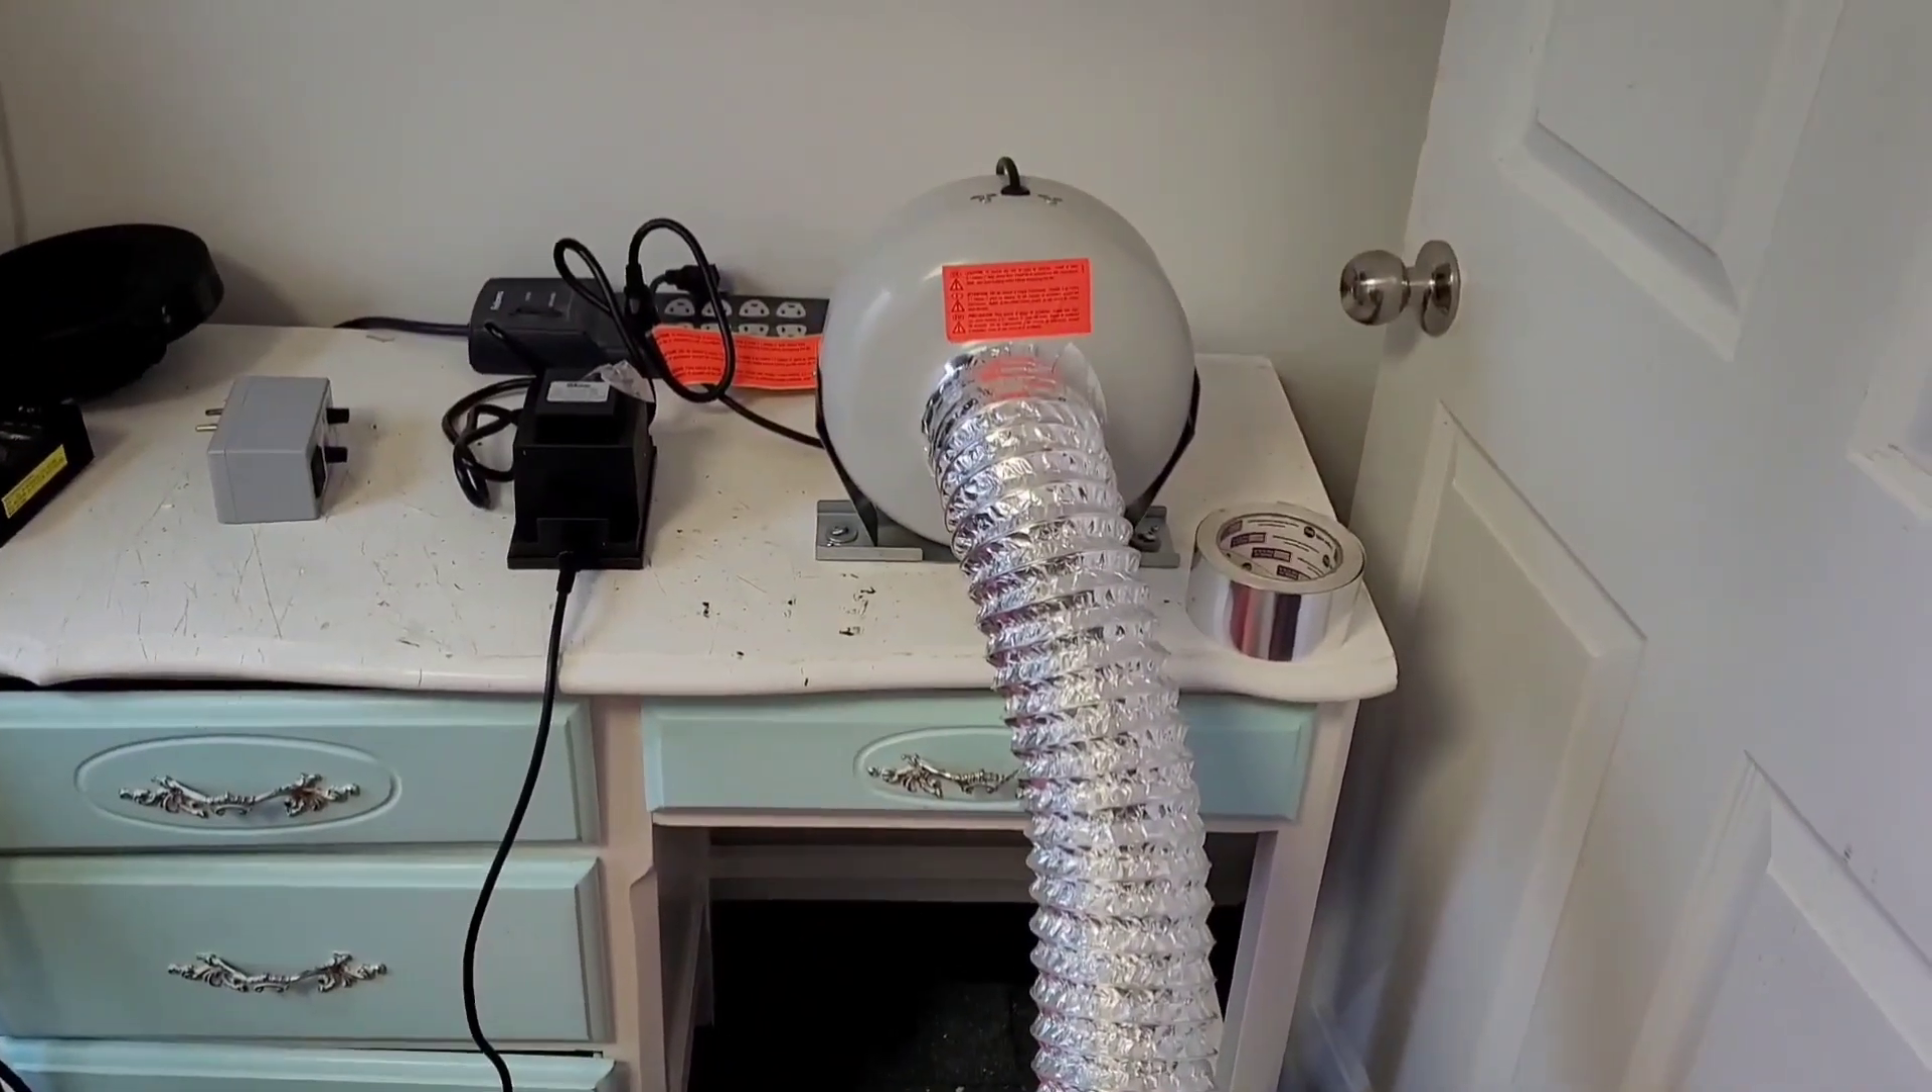The lid is on flex hose is running to the can fan.